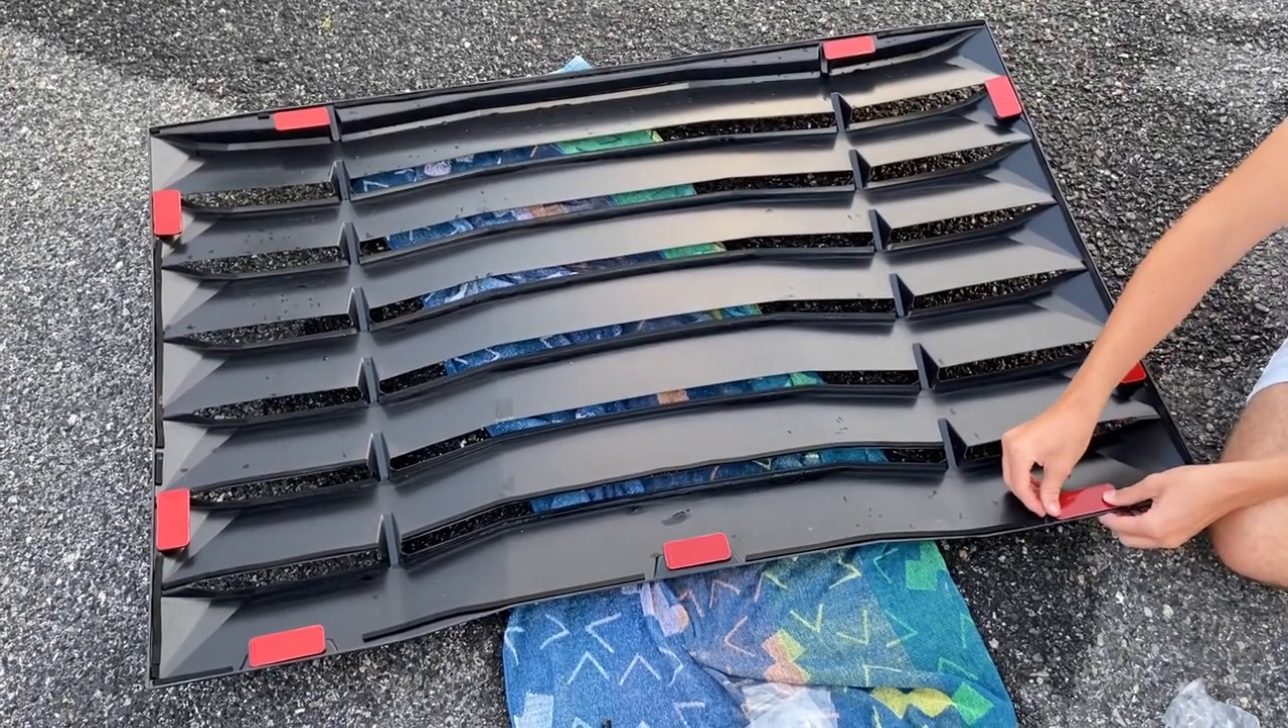Okay, so here we are with all of our 3M tape applied.